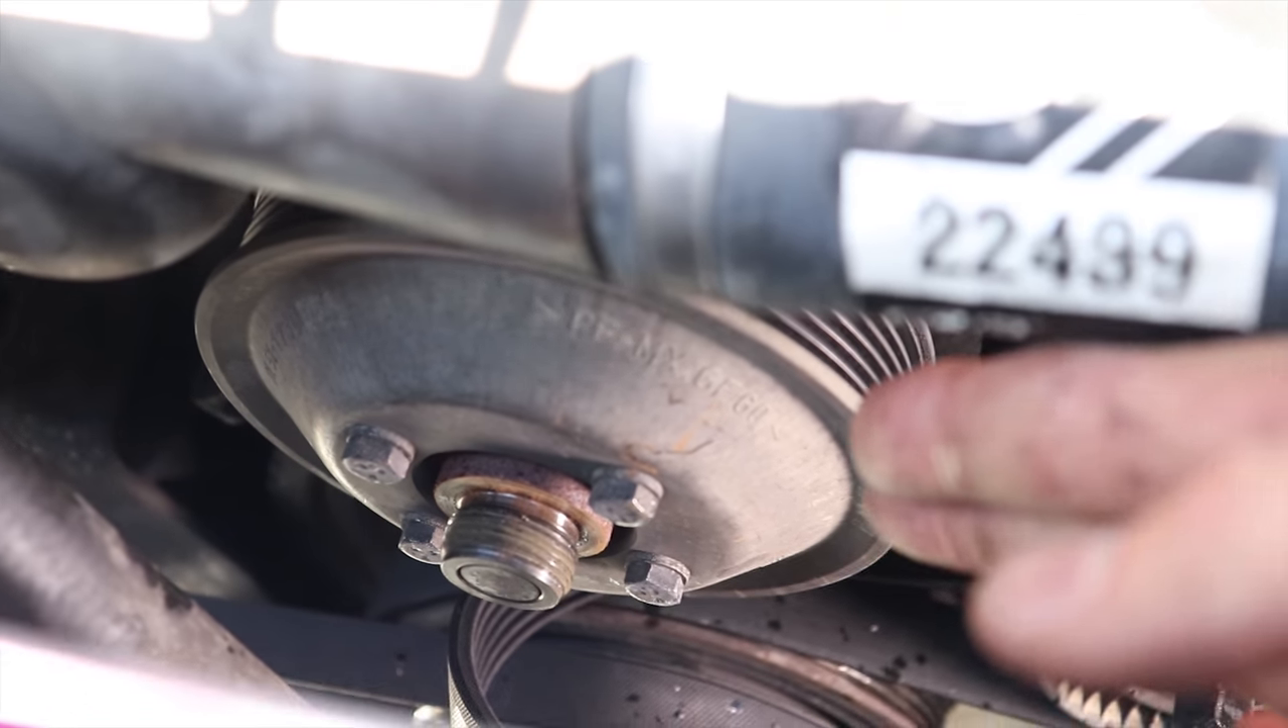Now all we've got to do is take these four 10mm bolts off and pull the pulley off.